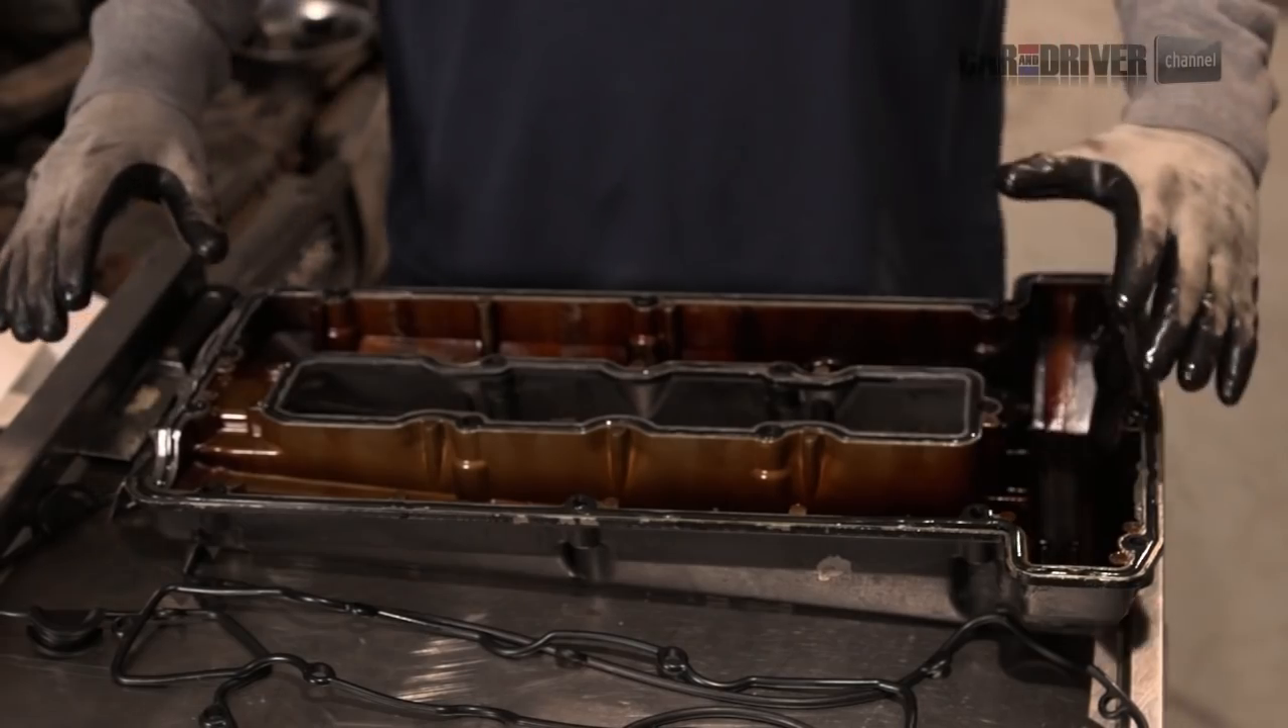So we've got our valve off and on the table upside down.